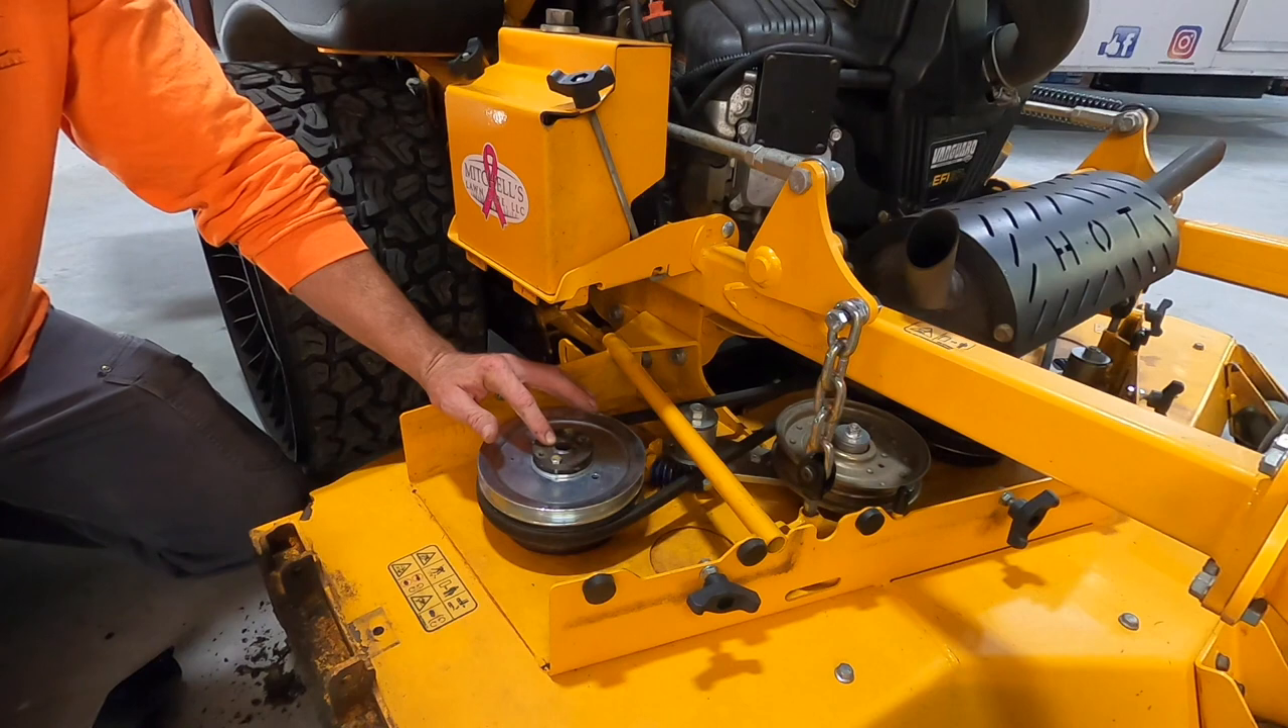So I got the double pulley installed. Finally, a little bit of a hiccup, but we got through it and it was a burr on the top of this spindle shaft right here.